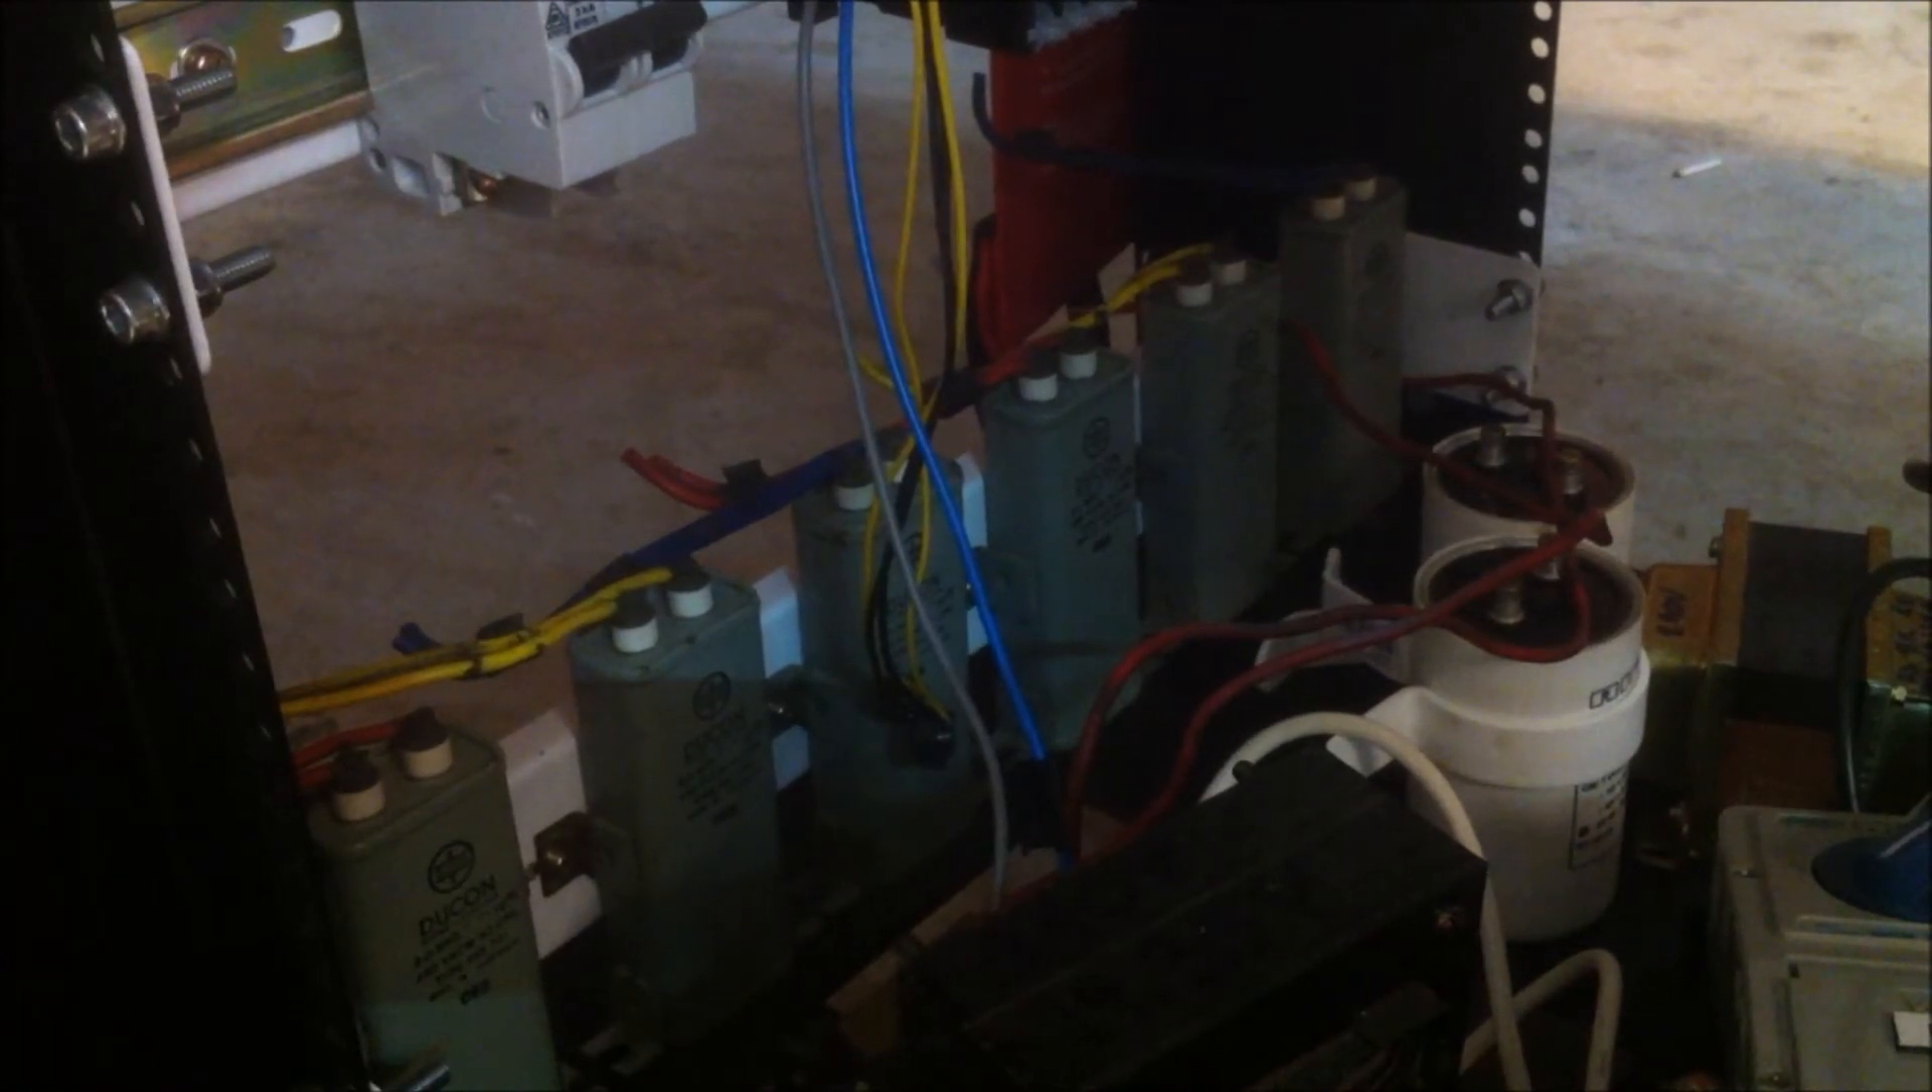And on the bottom bracket here which I had to retrofit. I drilled some holes and mounted these capacitors.